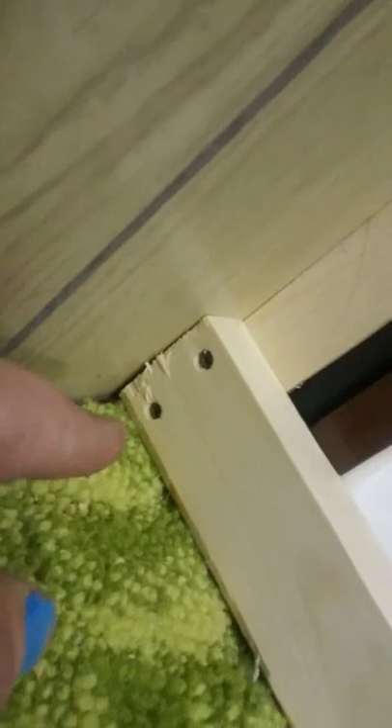I got two screws here in the corner i put two screws so that it wouldn't be pivoting.